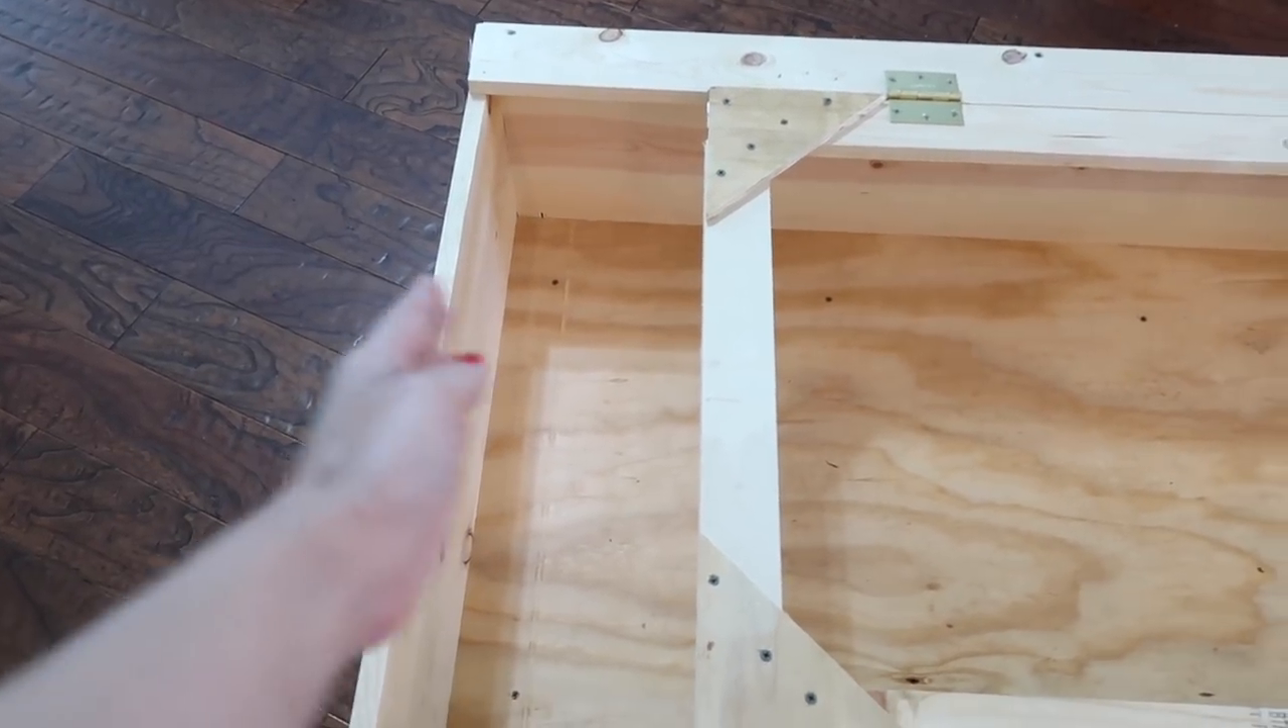And then as you can see we have an empty space right here where we are going to be putting a lid and this will be closed in.